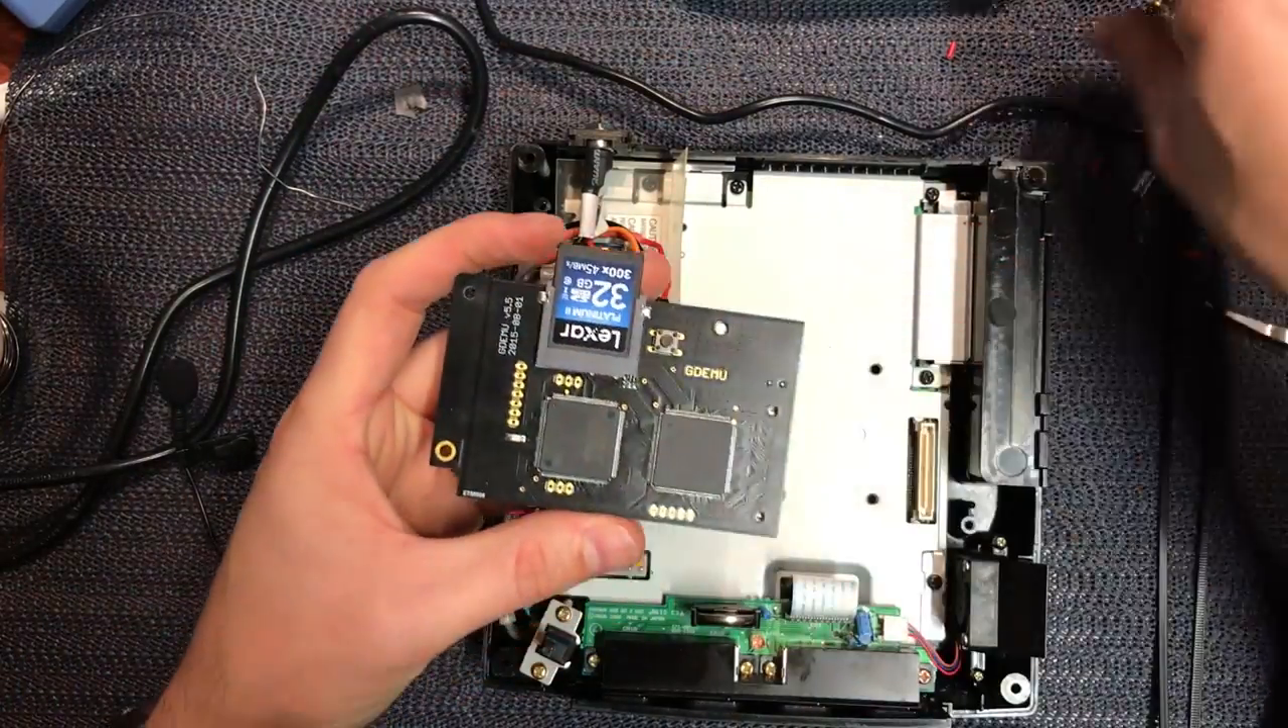So I've pulled out my GD-EMU out of the power console.